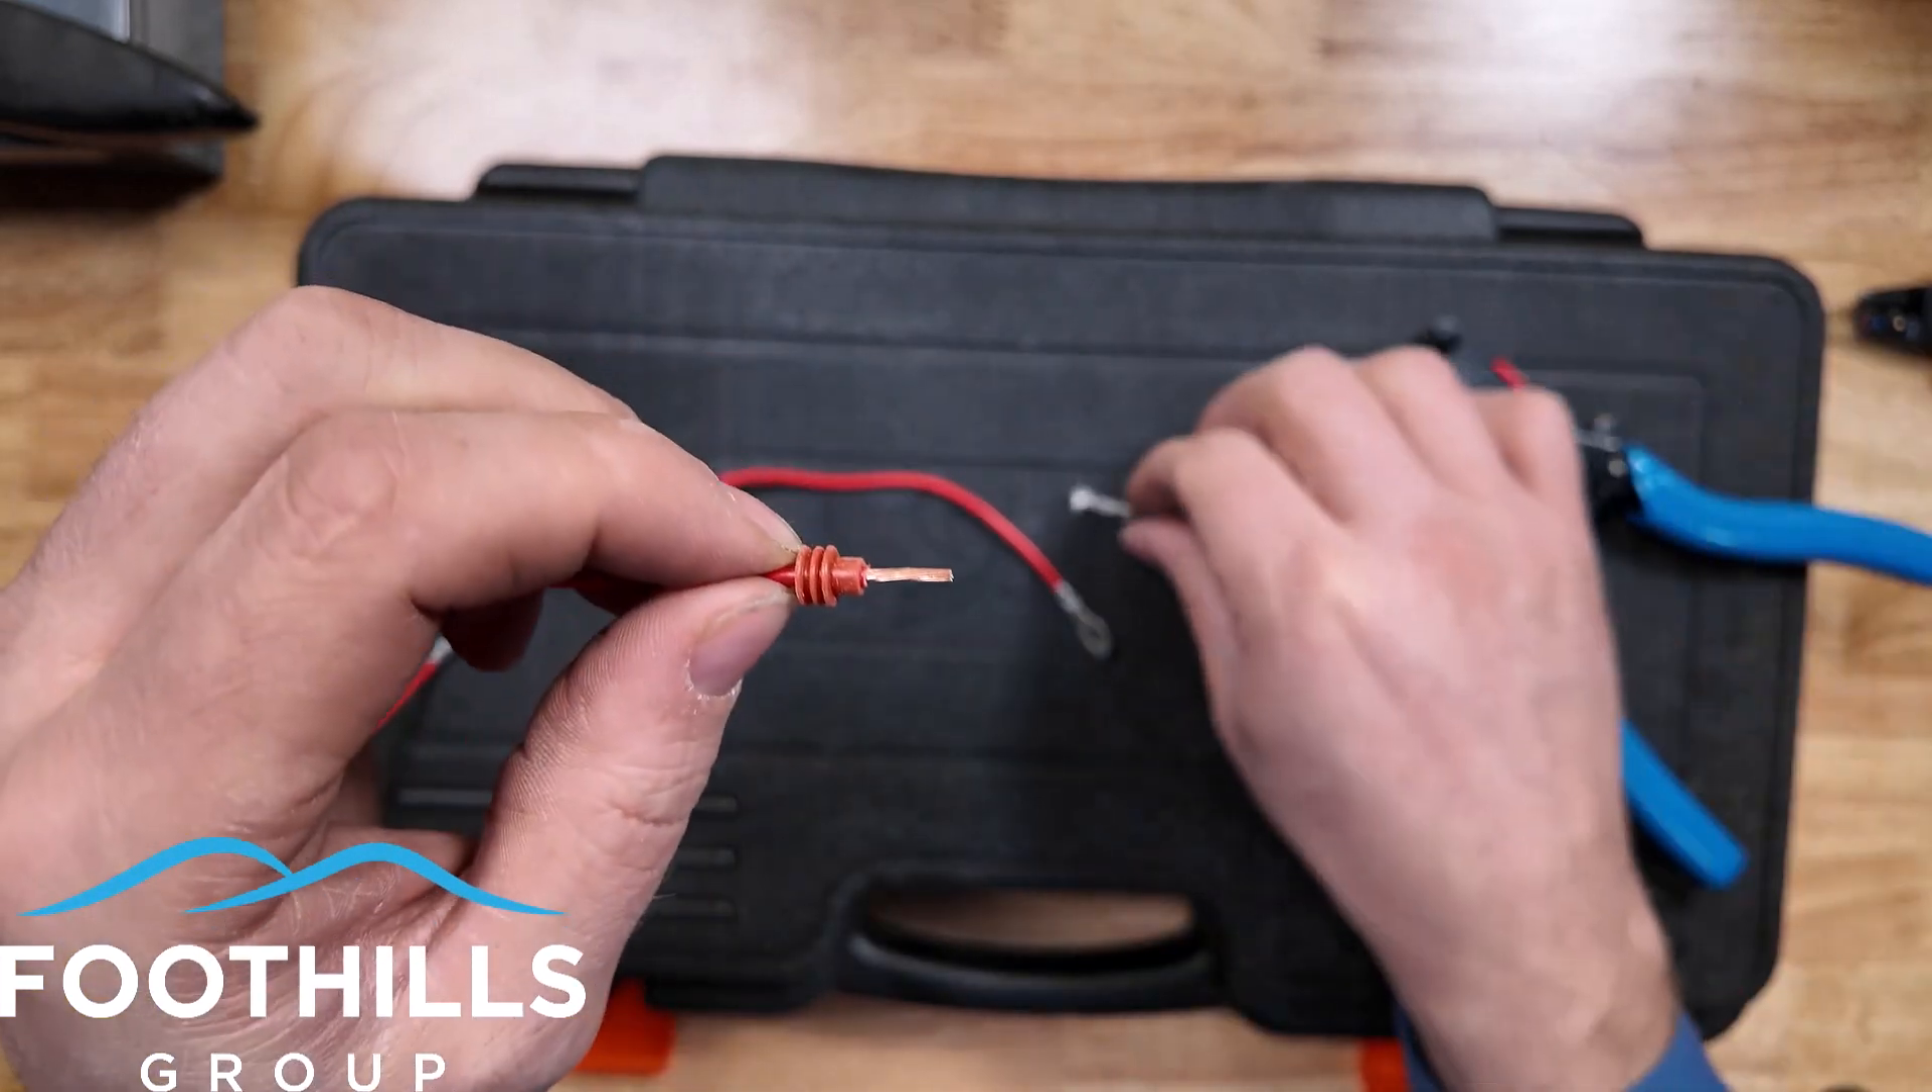But now what you'll see is that the rubber seal goes right to the end of the insulation.